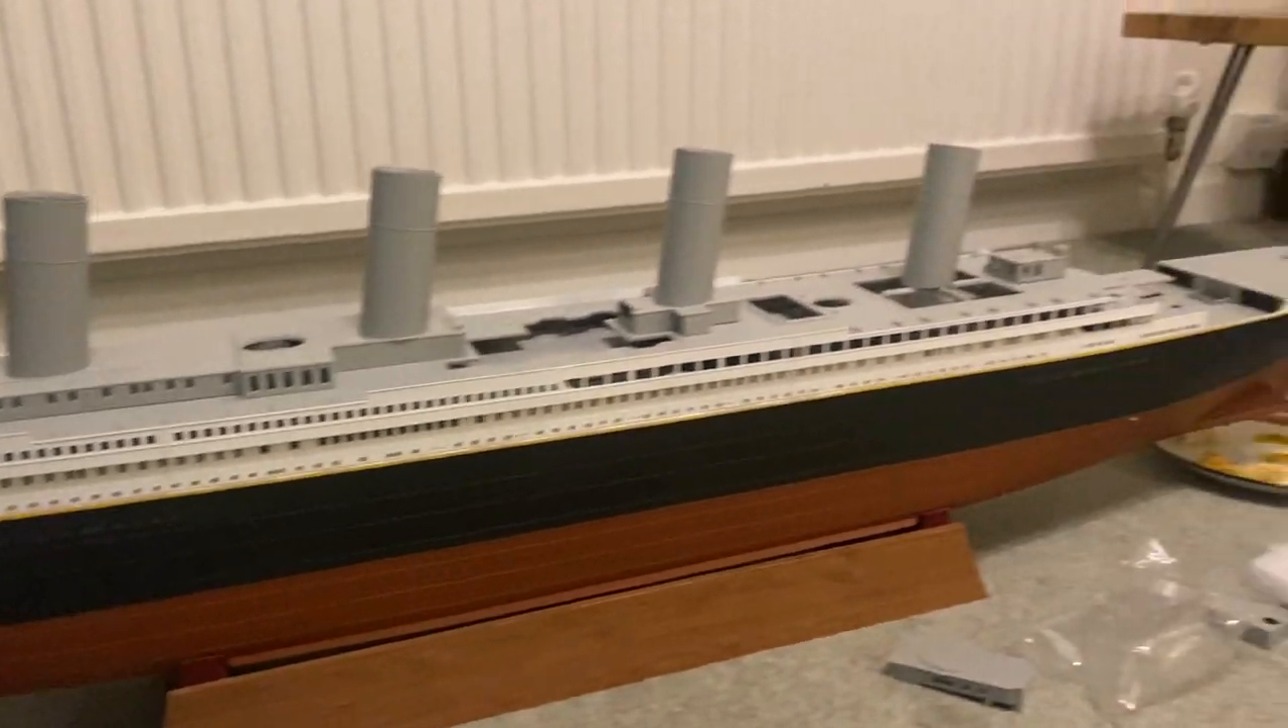So I've just built up my decks again, and you can see this time I've done it so that I can position the funnels on the boat.